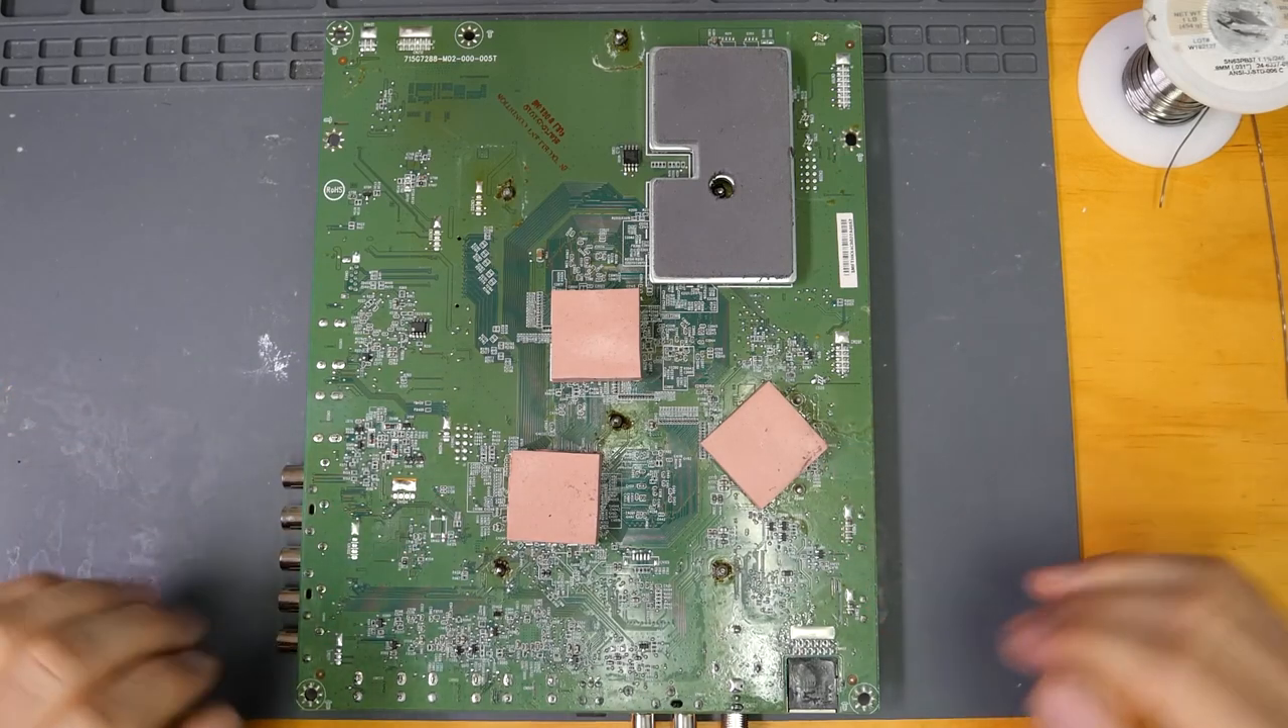I do find it hard to believe that a proper reflow could have been done with these pads not removed, especially because they do not look heat stressed in any way, shape, or form.